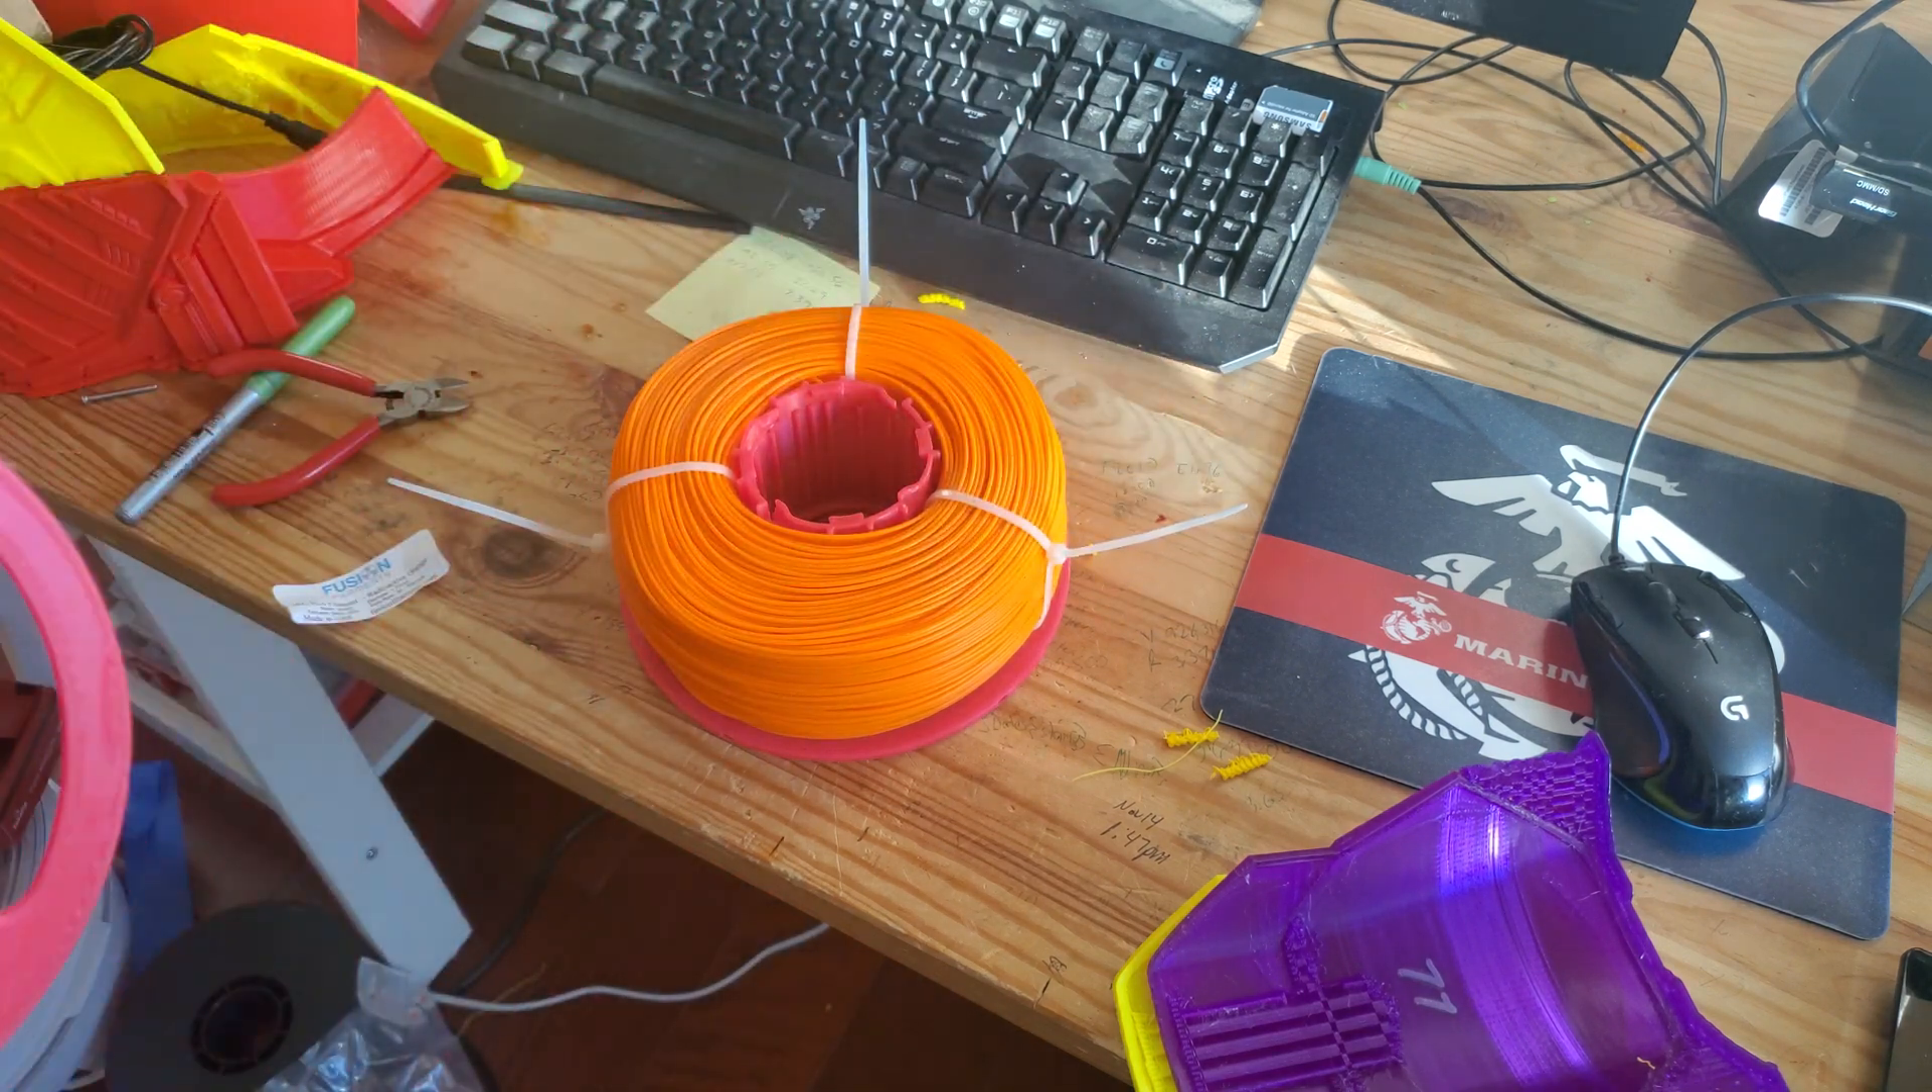We still got to put on the top and this was a little tricky to get off.